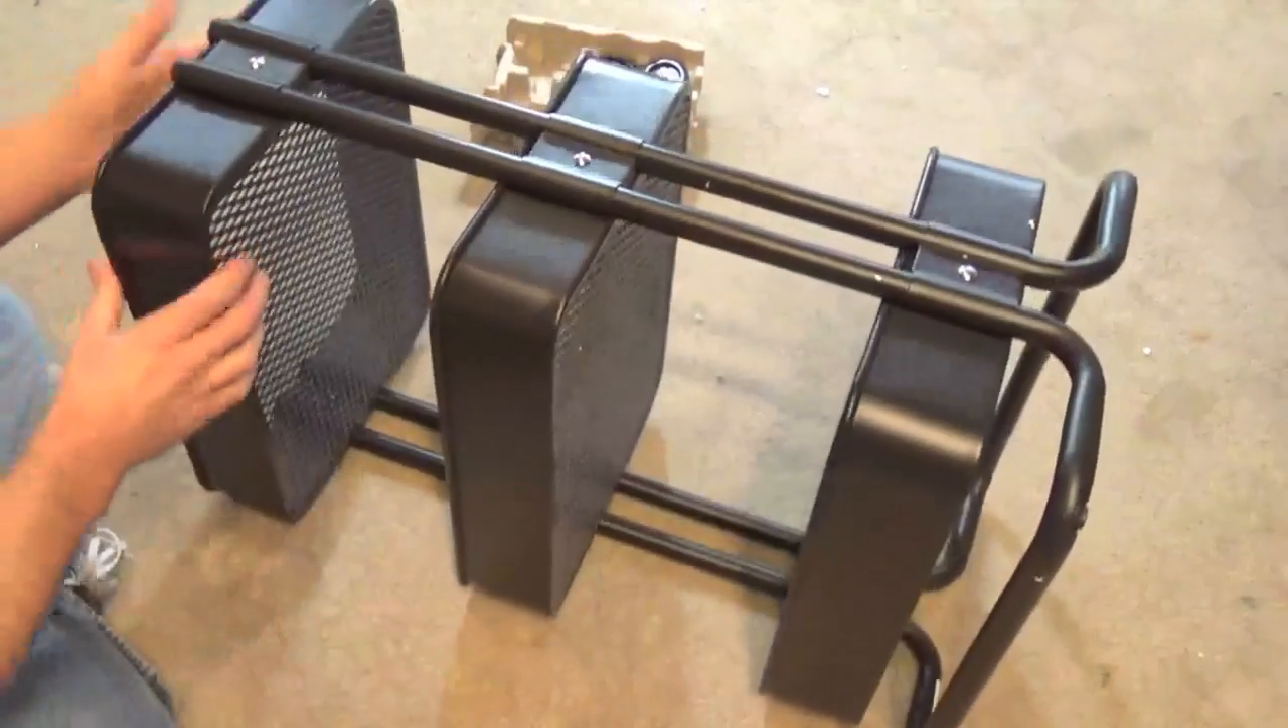All right well our middle baskets in place. Everything's tightened up. Everything's secure.